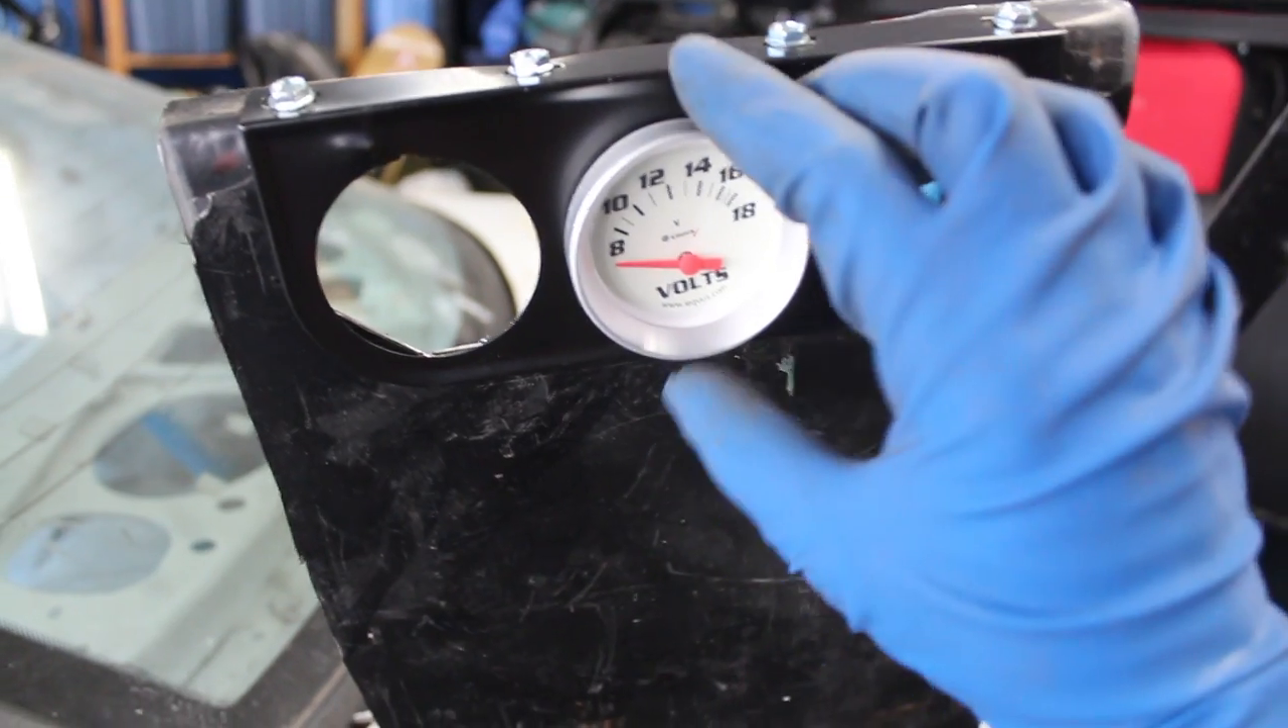Alright, so we got the gauge bracket on there. Self-tappers on top. Looks kind of ugly. I'm probably going to paint it. I'm probably going to paint this blue. Keep this black. So I'll take these self-tappers off. But let's go see if the gauge fits. Alright, so the gauge fits in that one.